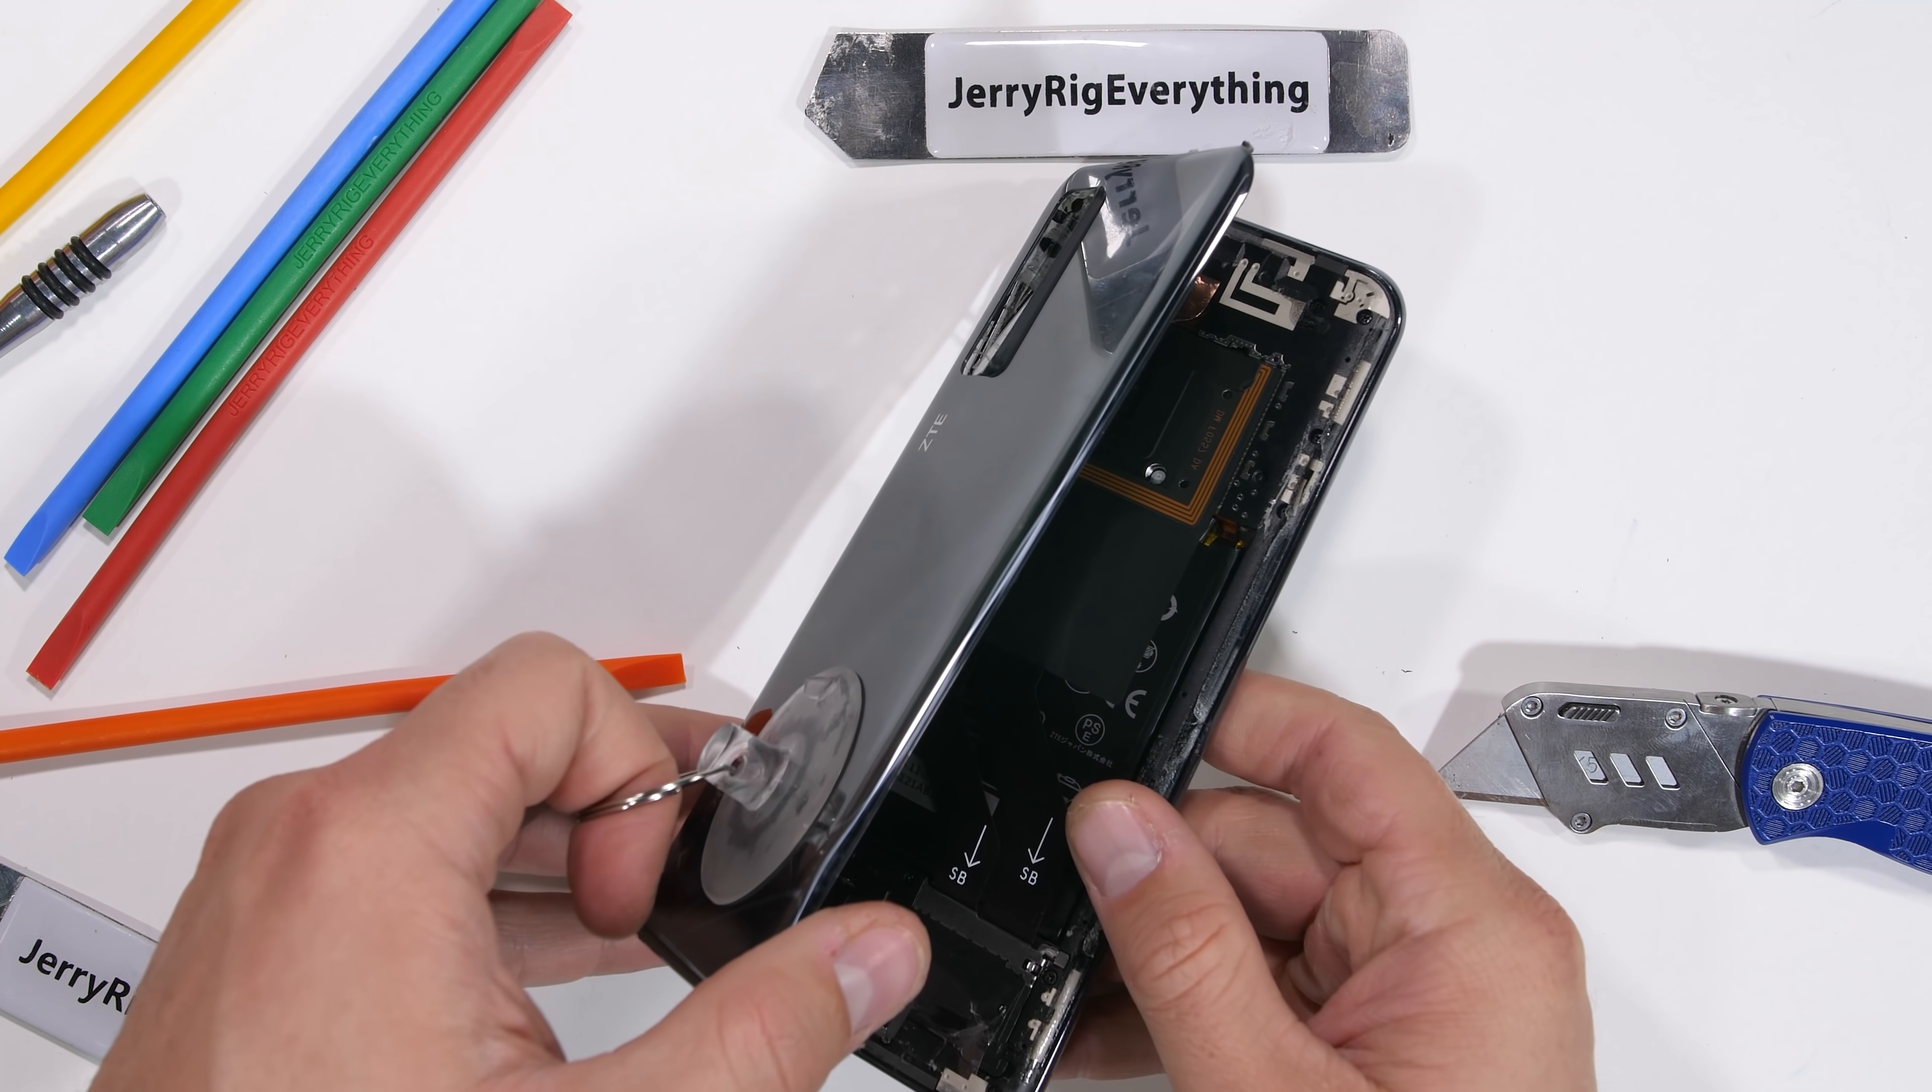Finally, the back glass does come off.